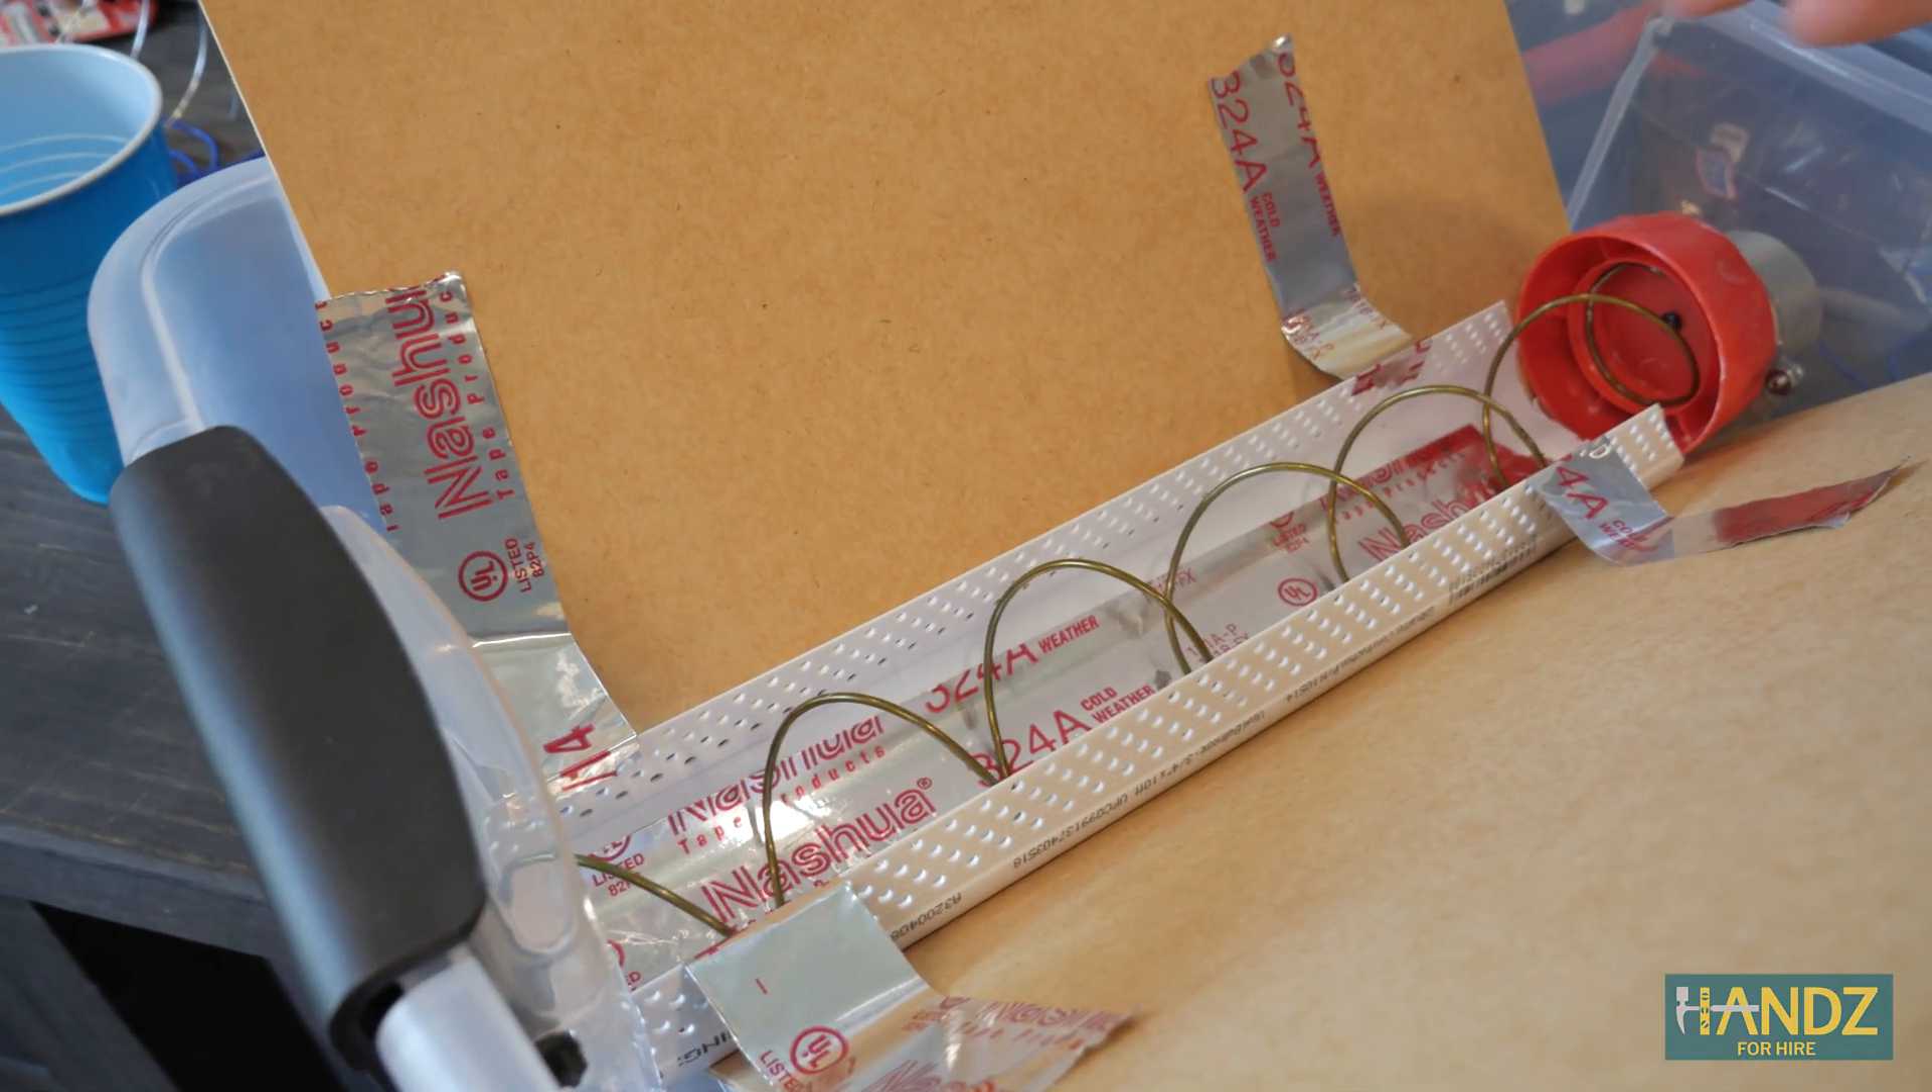And the spring lays in the half pipe quite comfortably and it pushes the candy pieces along.